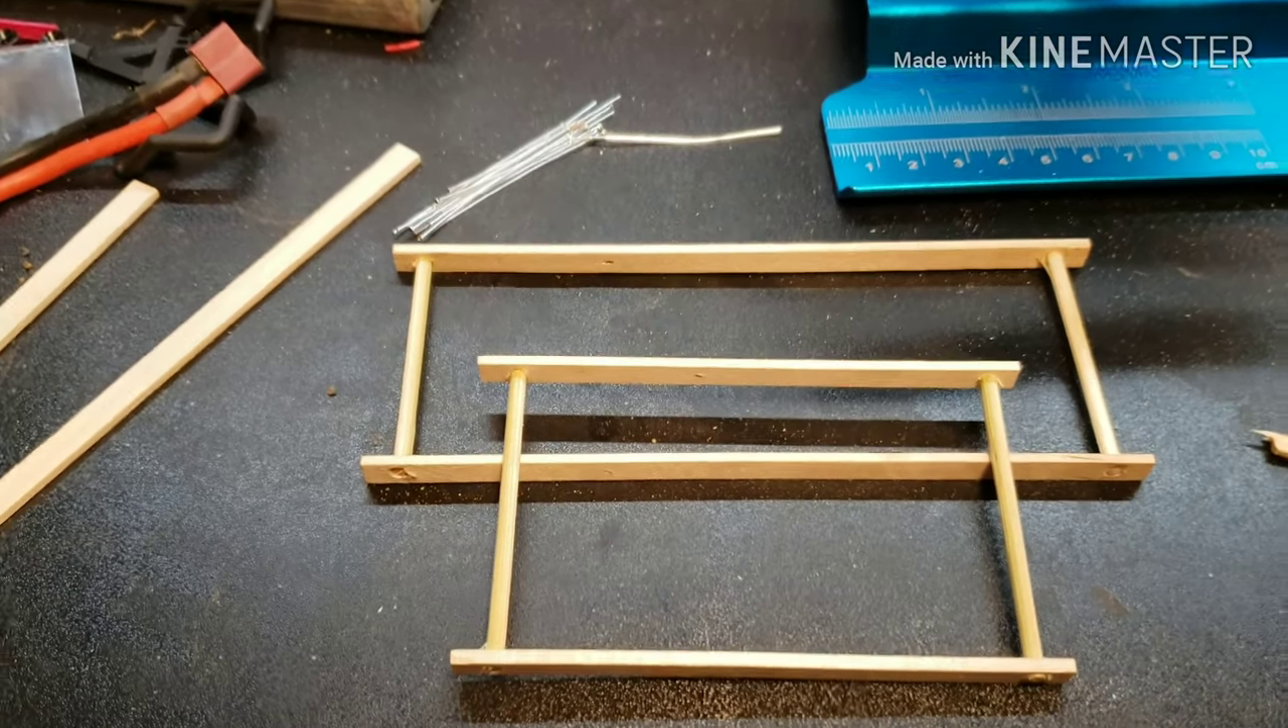Here's the sections put together not yet pinned.